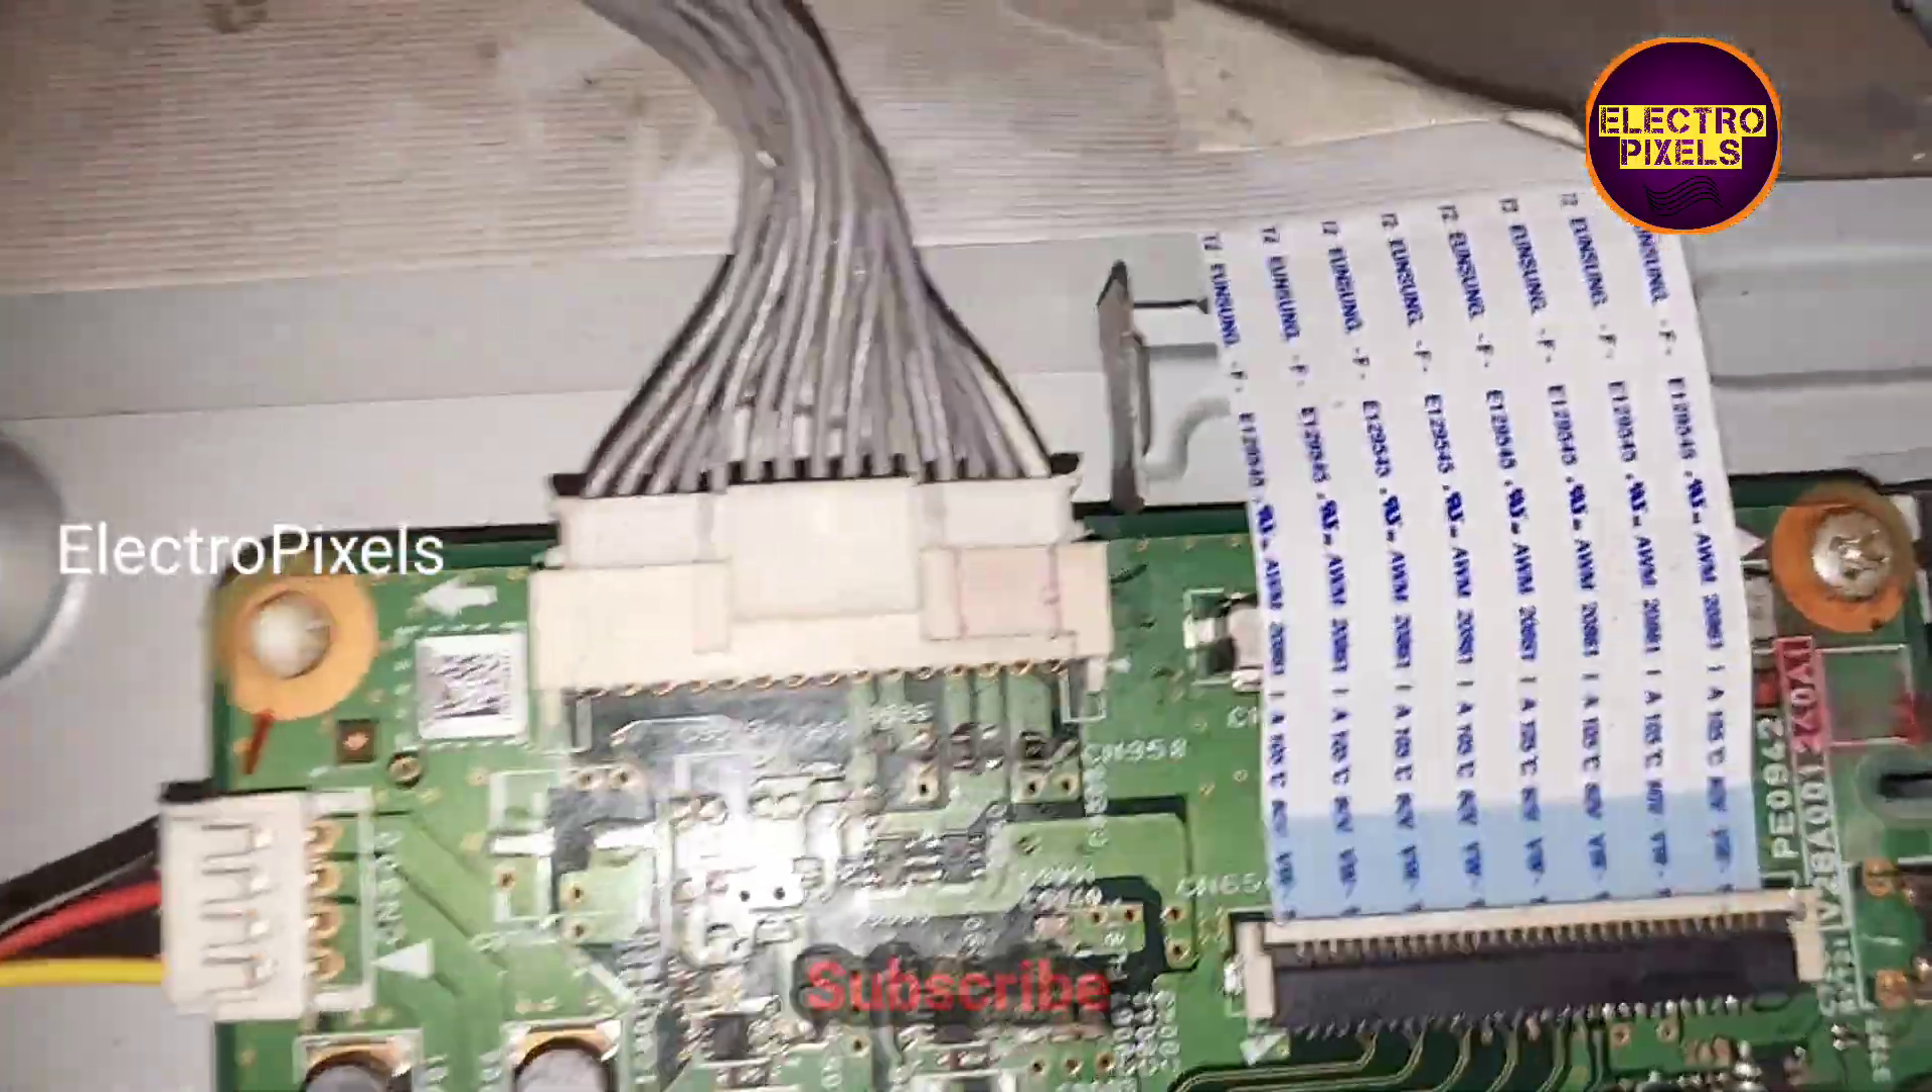Now all sockets are connected the lvd cable is also connected properly.